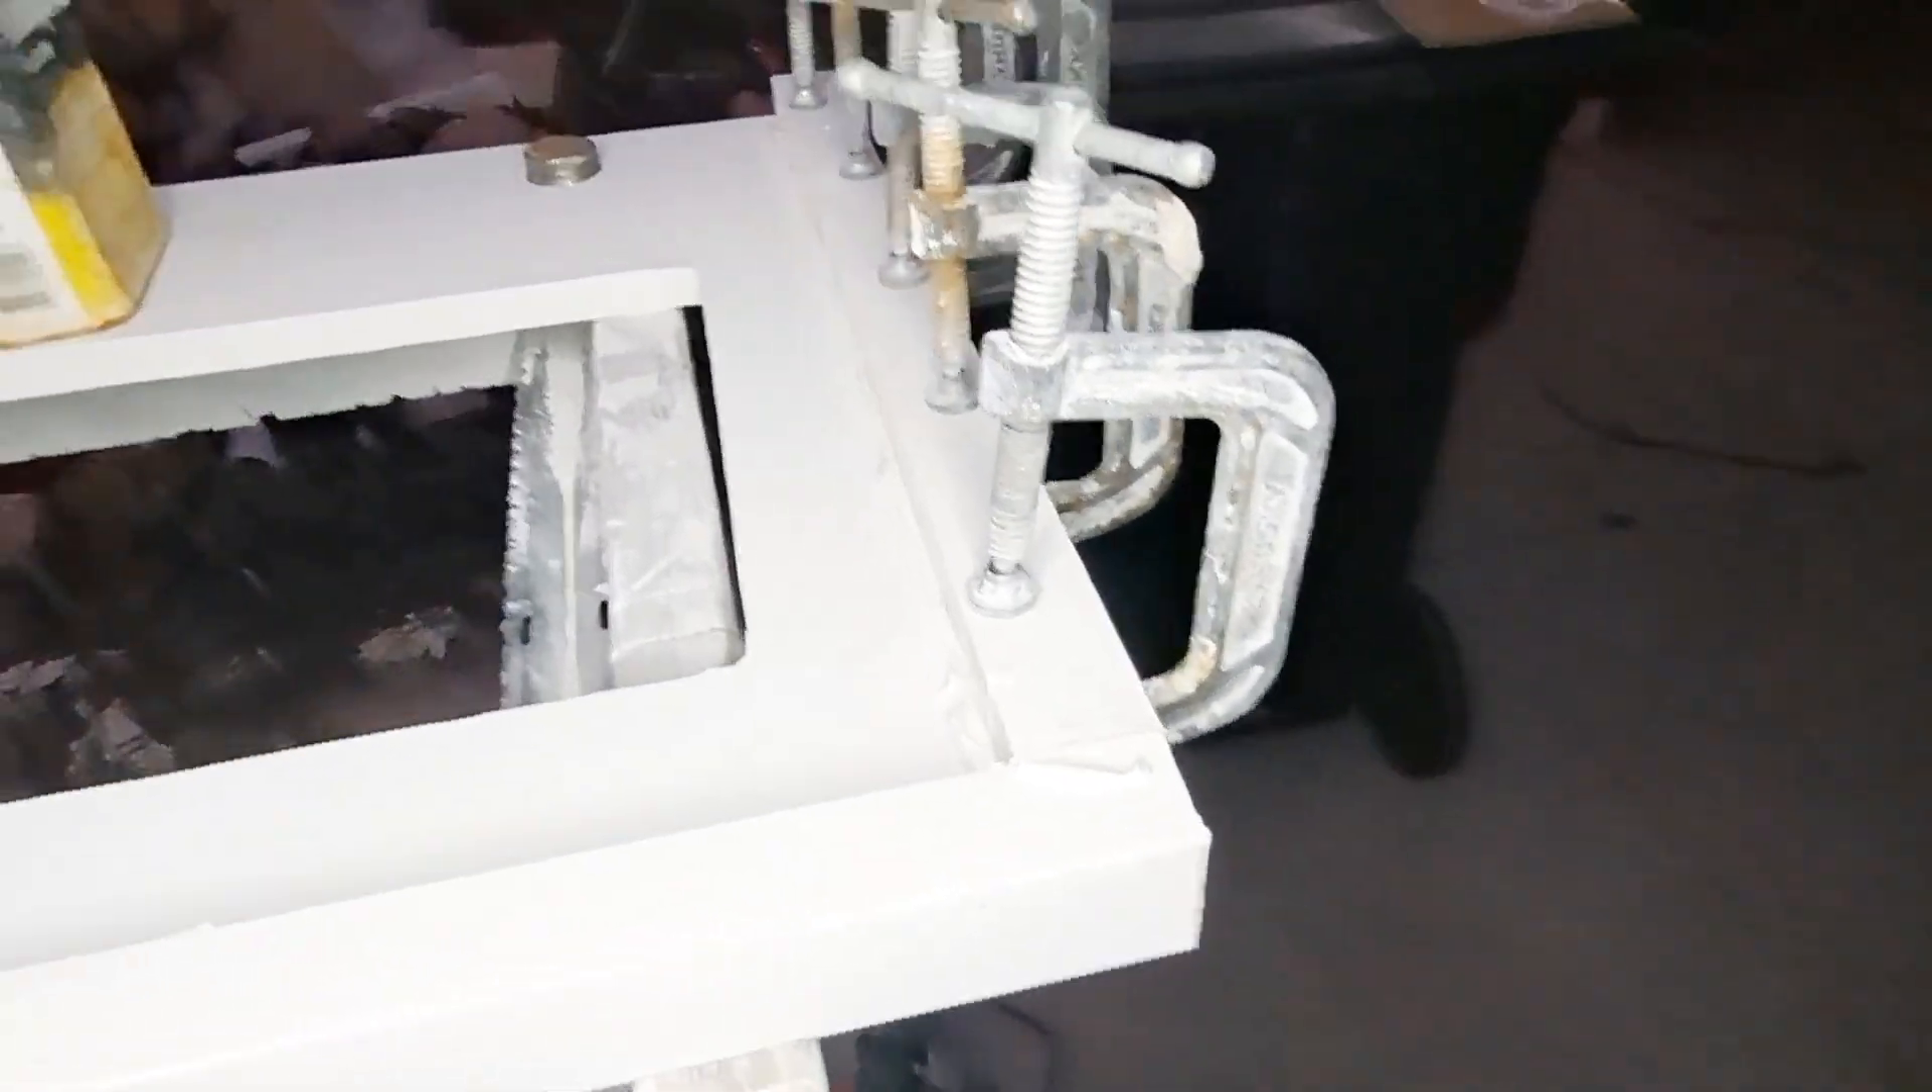Así es como se ve ya con las prensas puestas.